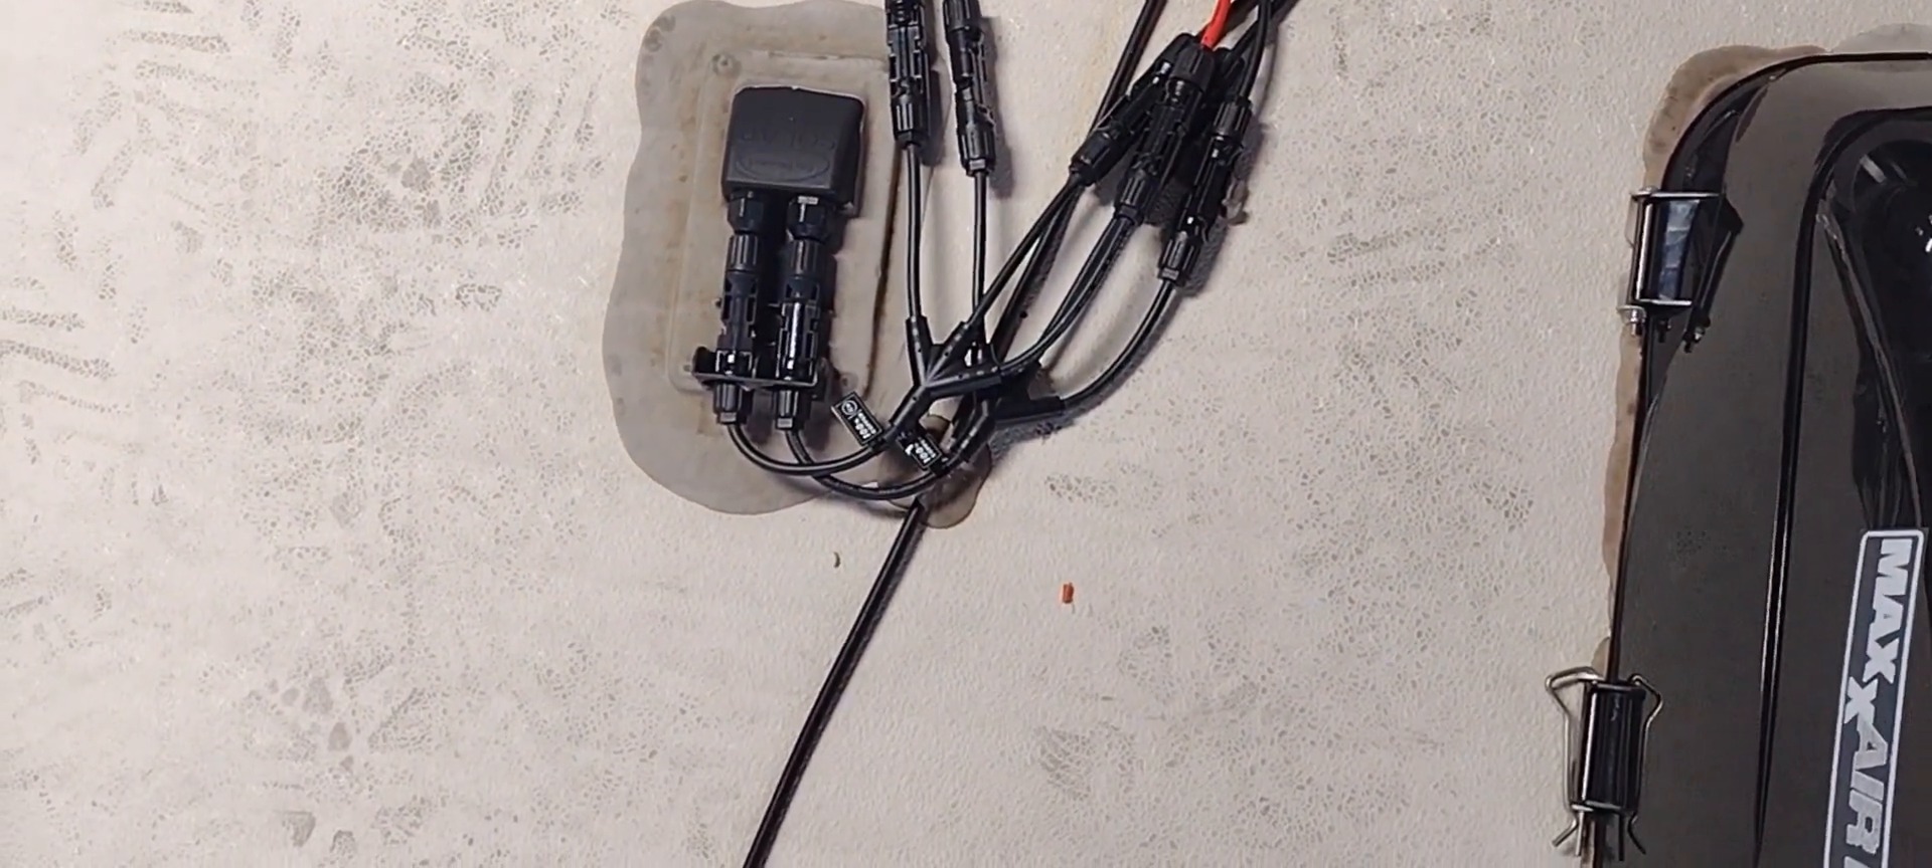We used a three-way splitter on each side connected to the factory pass-through.